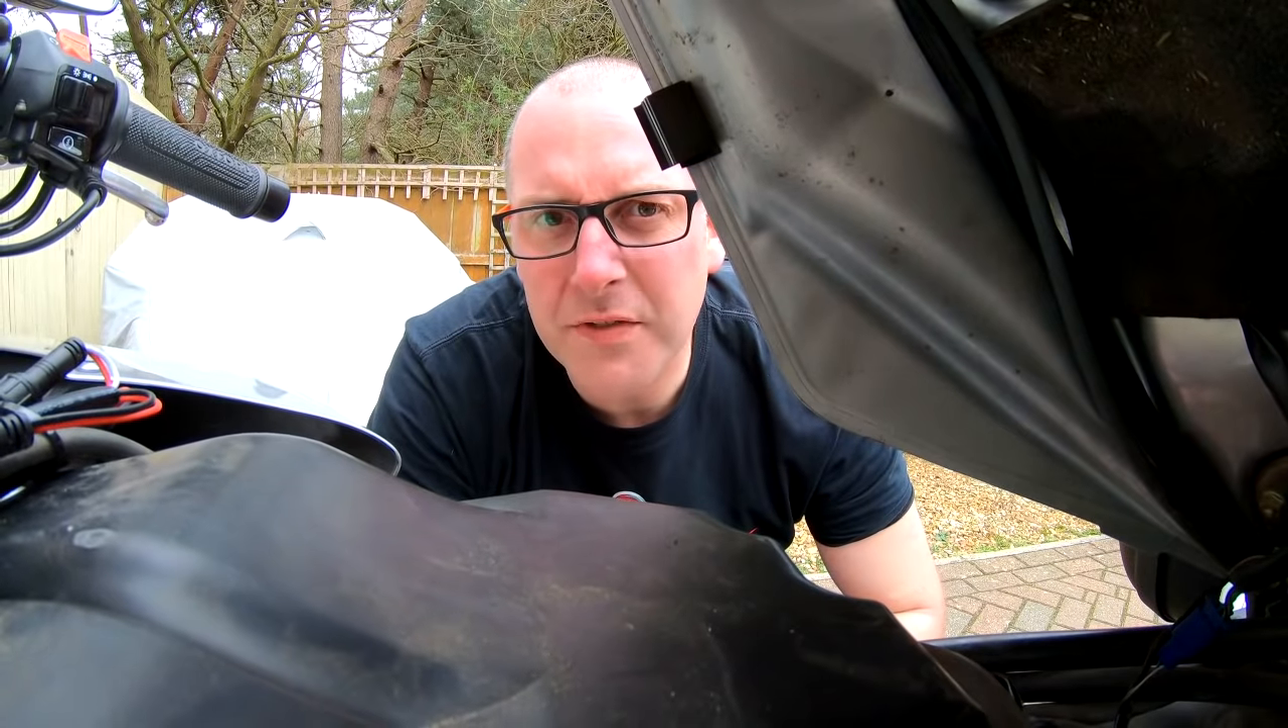Now all that remains is to uh put the tank back down um start her up and make sure uh make sure she runs fine.